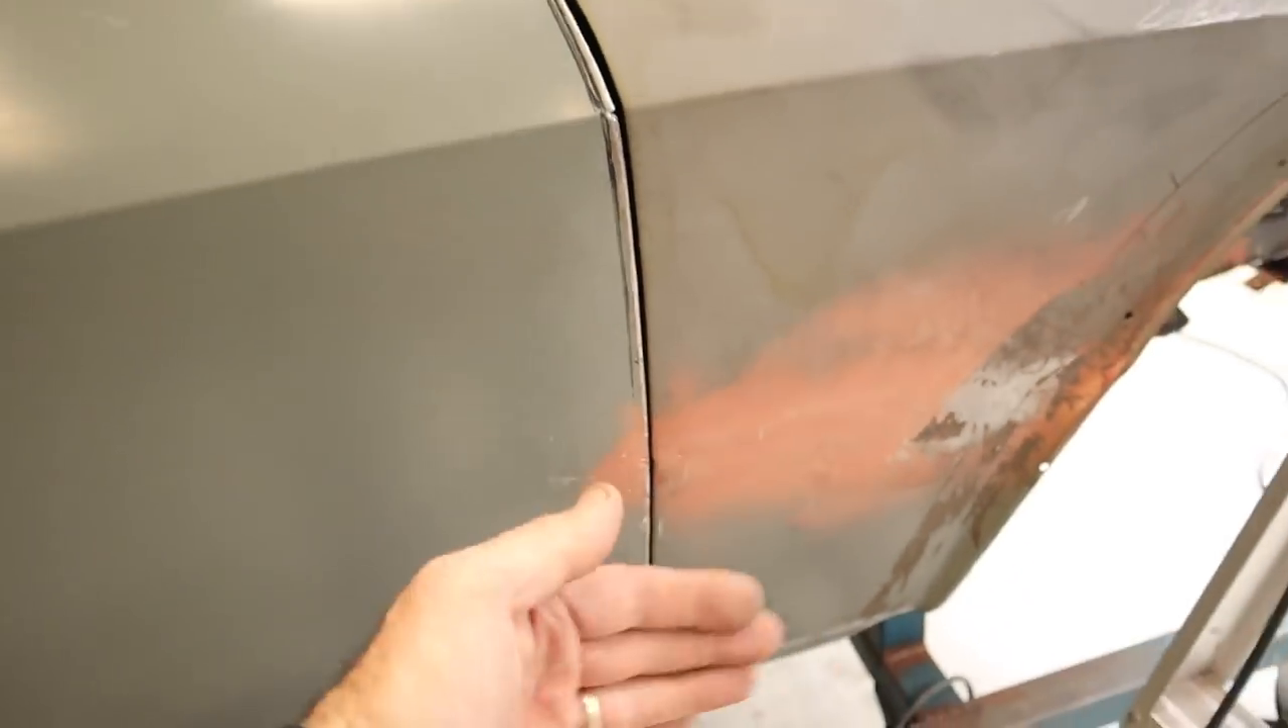We have the door back bolted on but we still have lots of alignment issues.